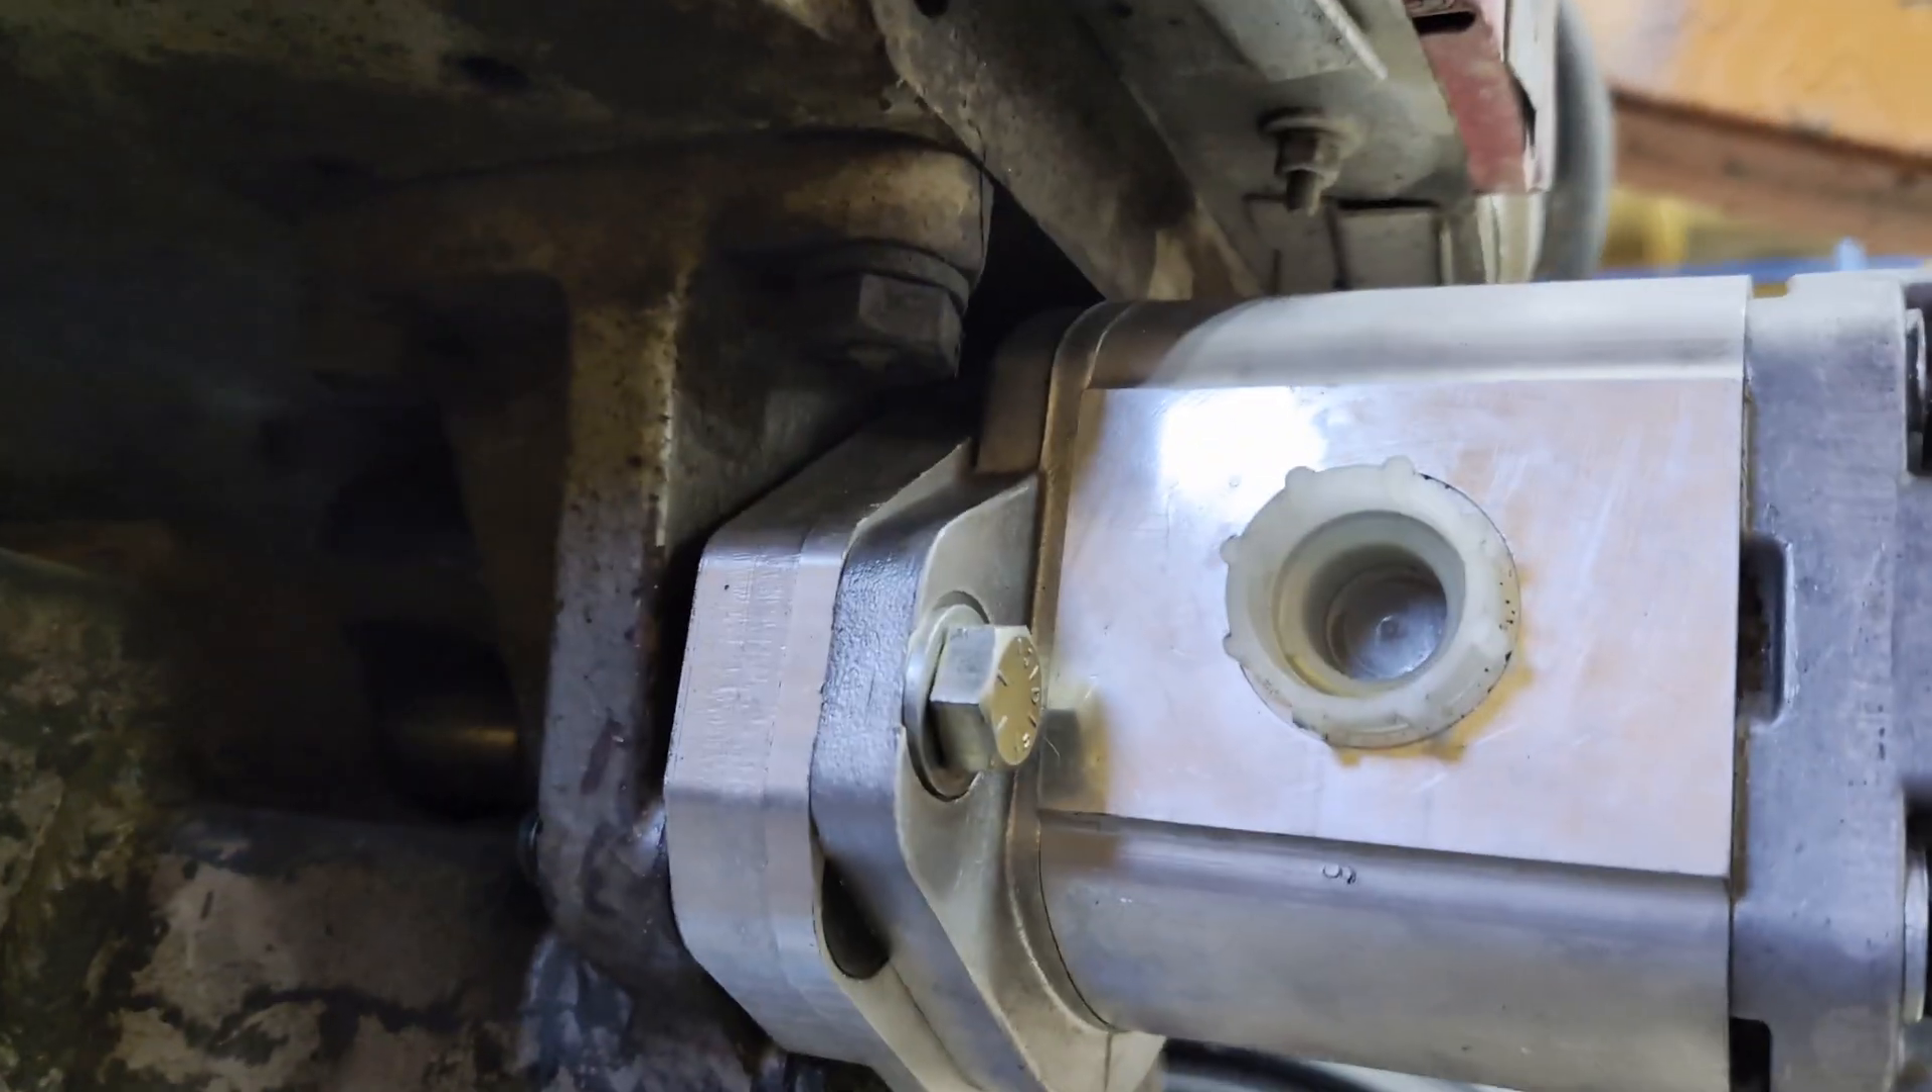And then there's the pump bolted to the adapter.